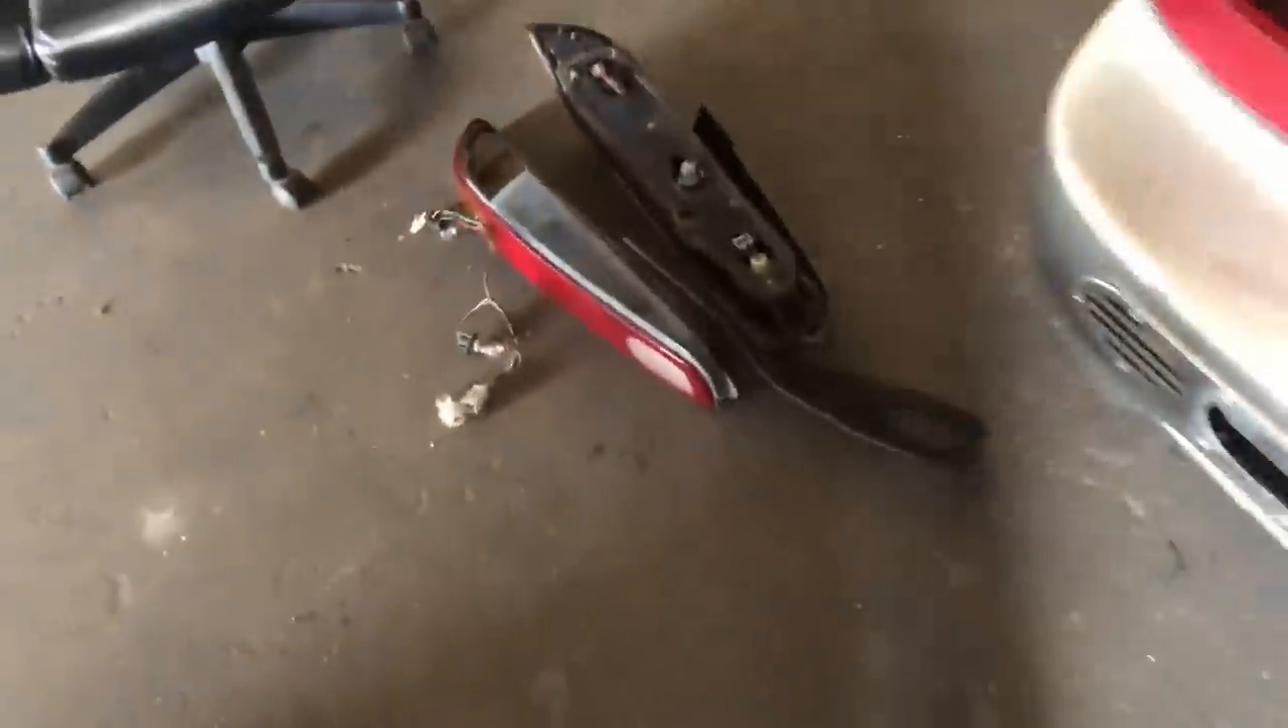Just got done removing the tail lights which come to find out I really didn't need to do but while I have it out you can see the little harness that's built into the tail light that just plugs in.